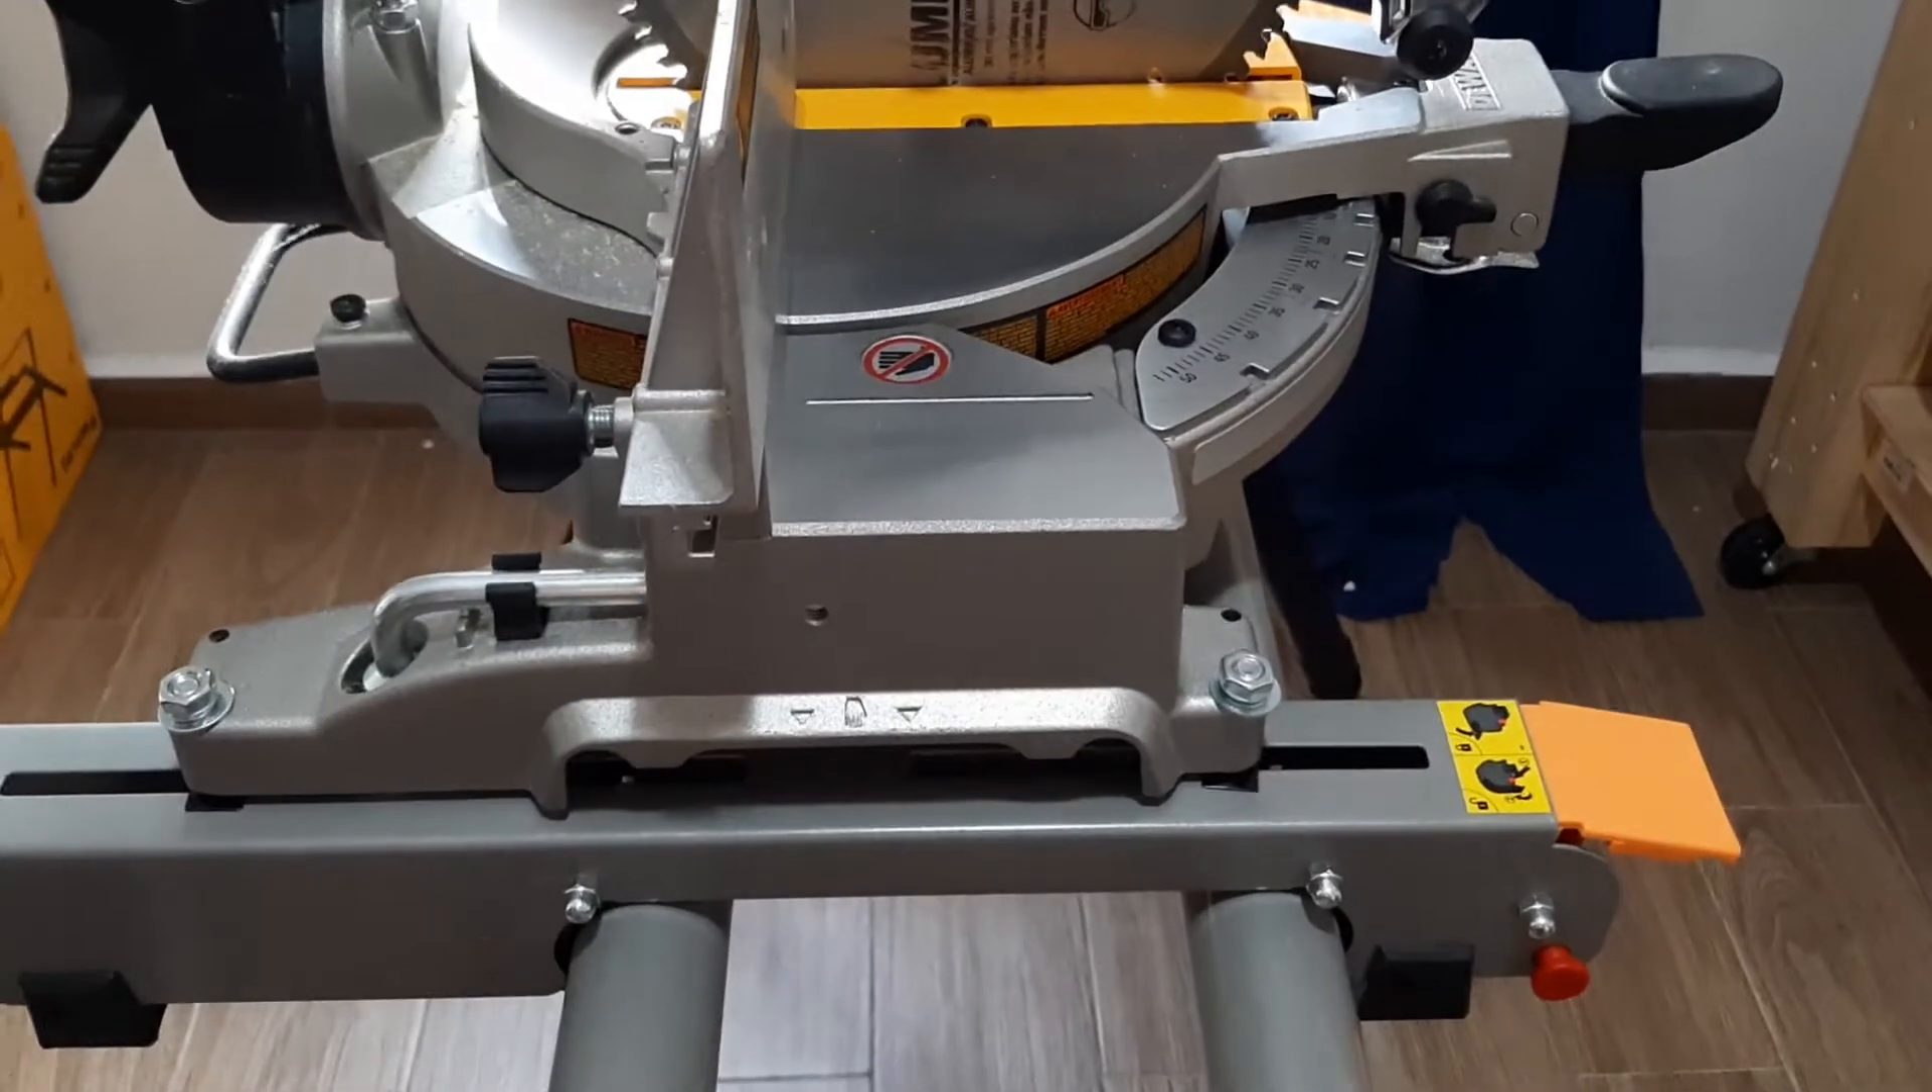Así es como queda ya la sierra instalada en su base.